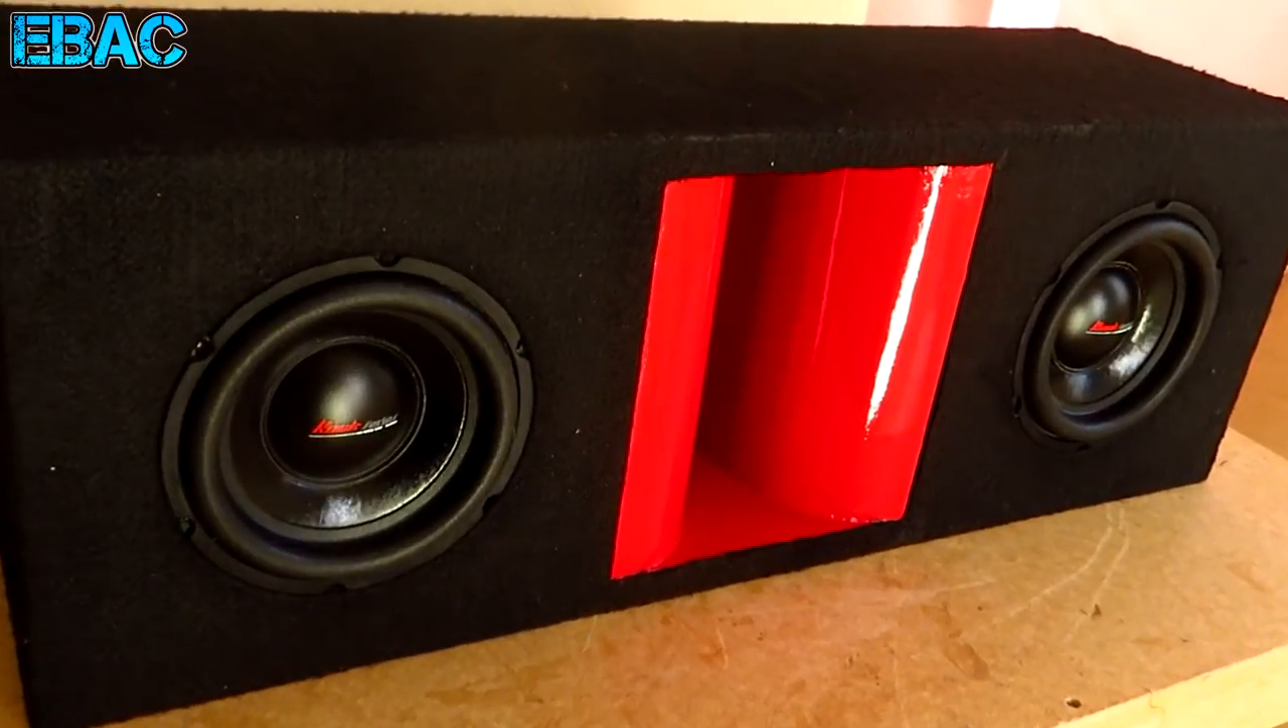Y una vez atornillados nuestros dos subwoofers, nuestro cajón ya está listo.